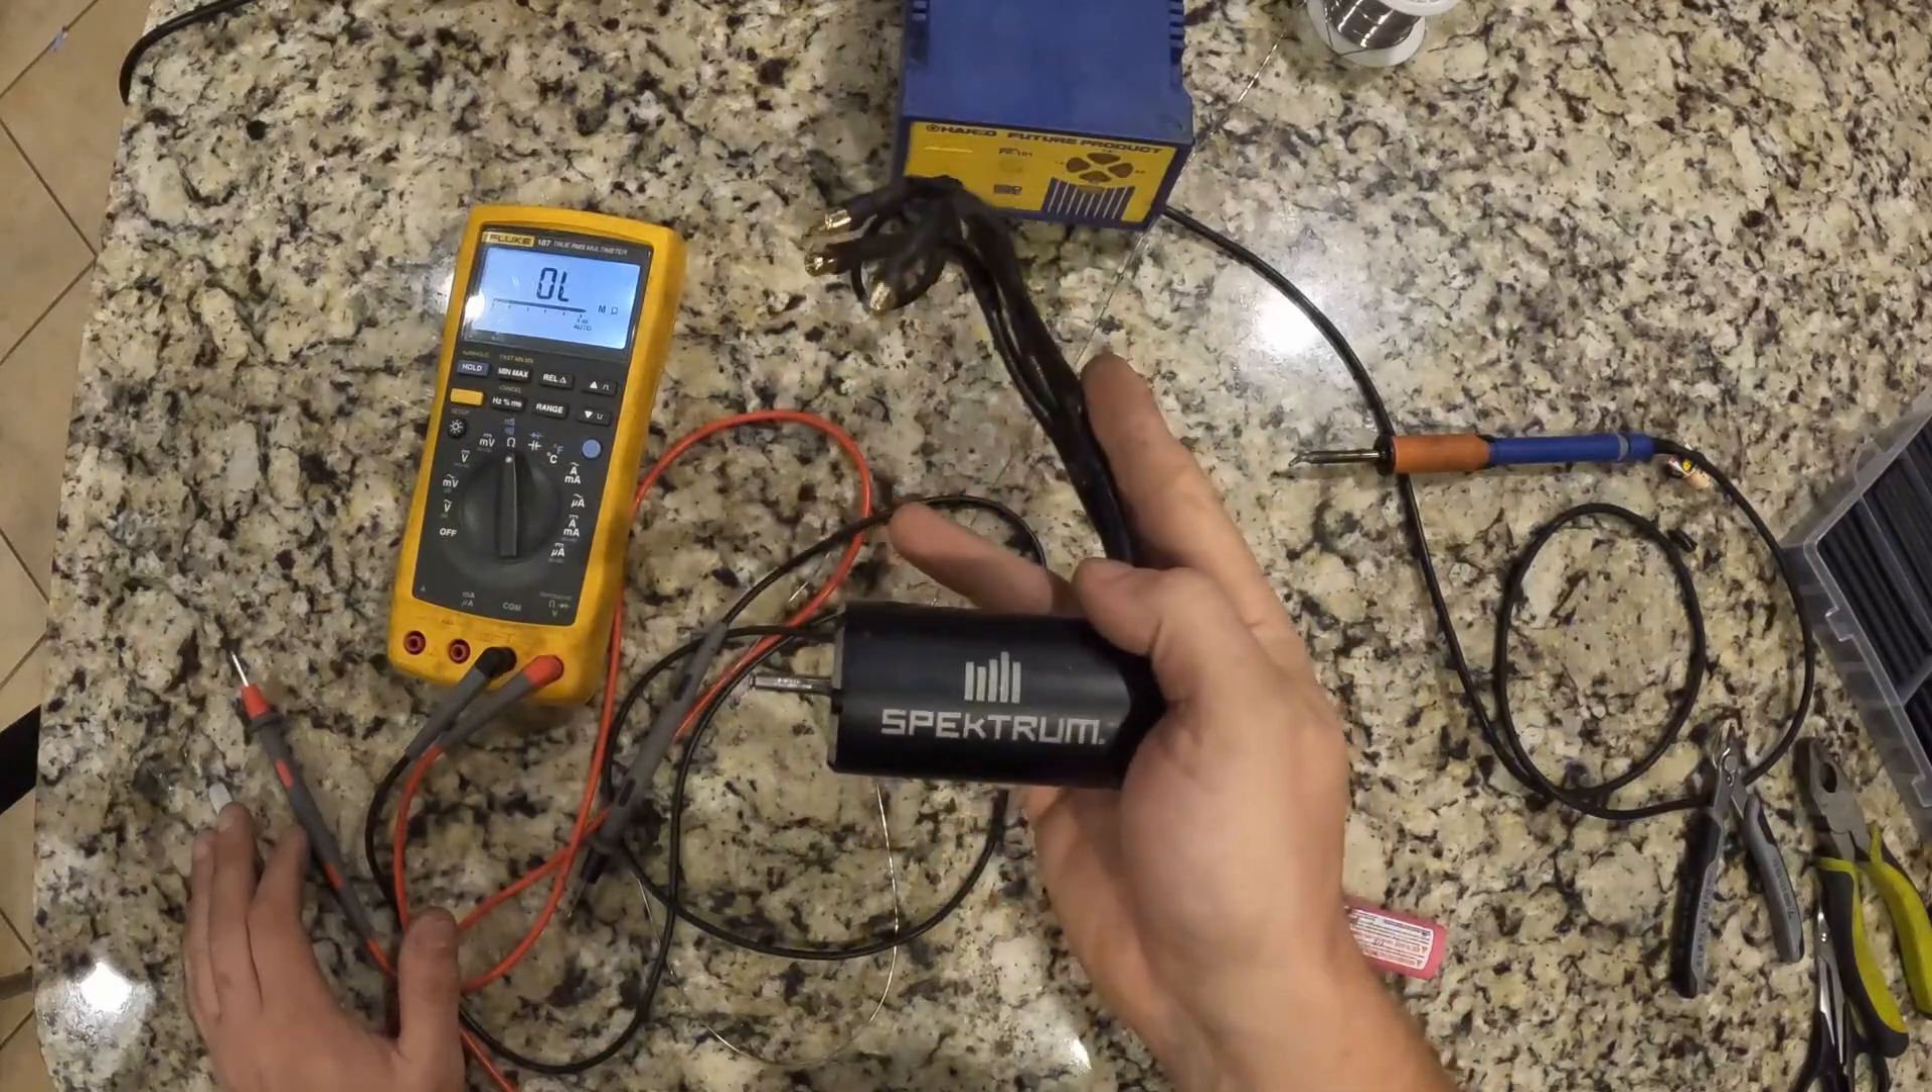We have the motor put back together.